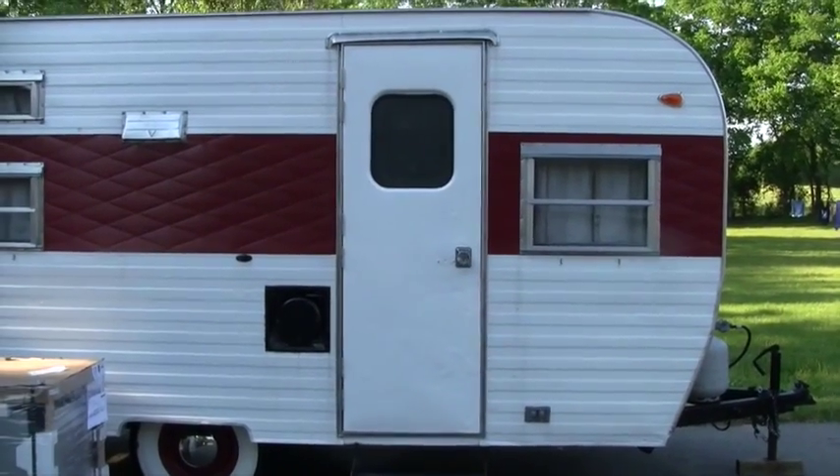Well we got the door painted and put back together and put back on.